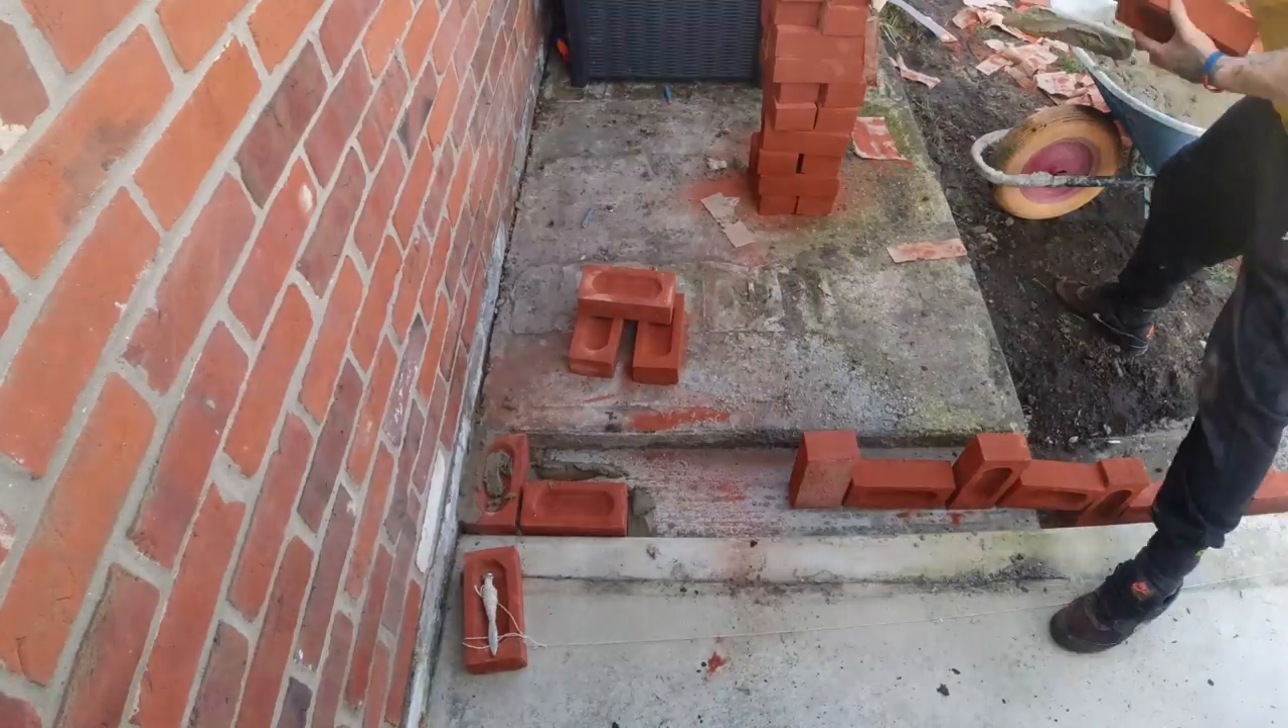So now I've started laying the bricks I'm running down the both sides at the same time.